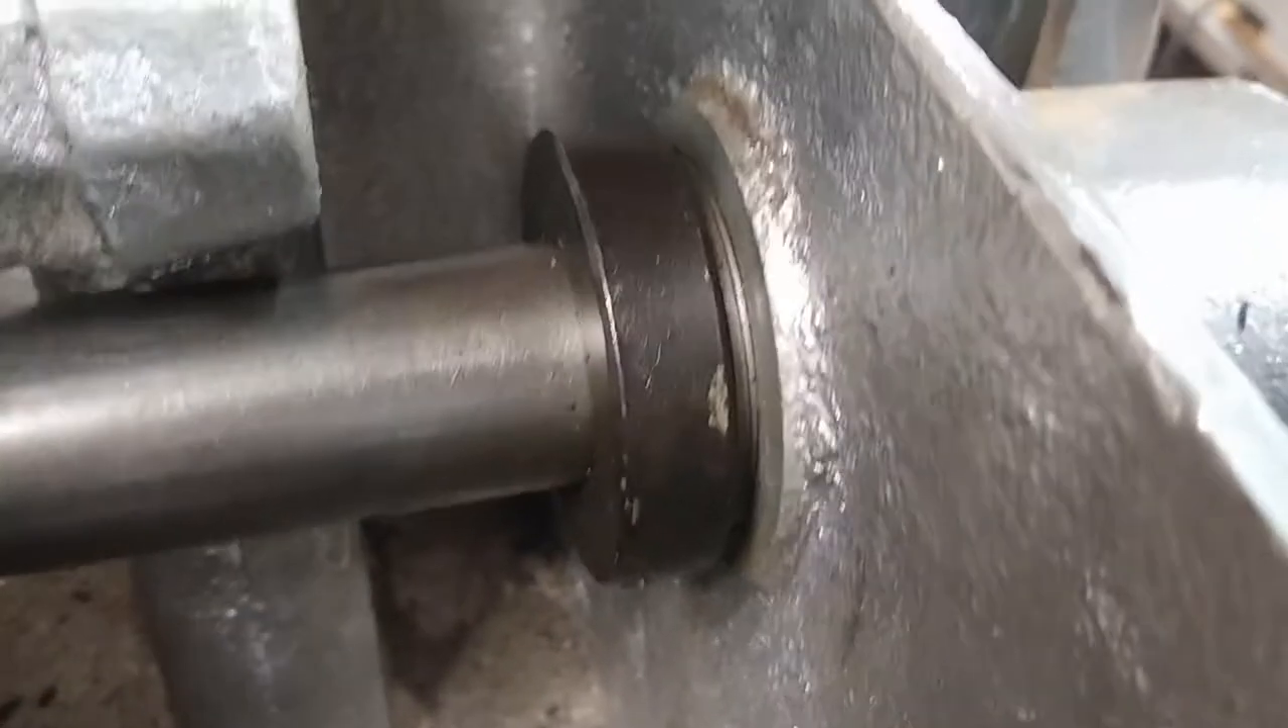That shaft is clear through to the back and I have another thrust bearing right up against the casting.